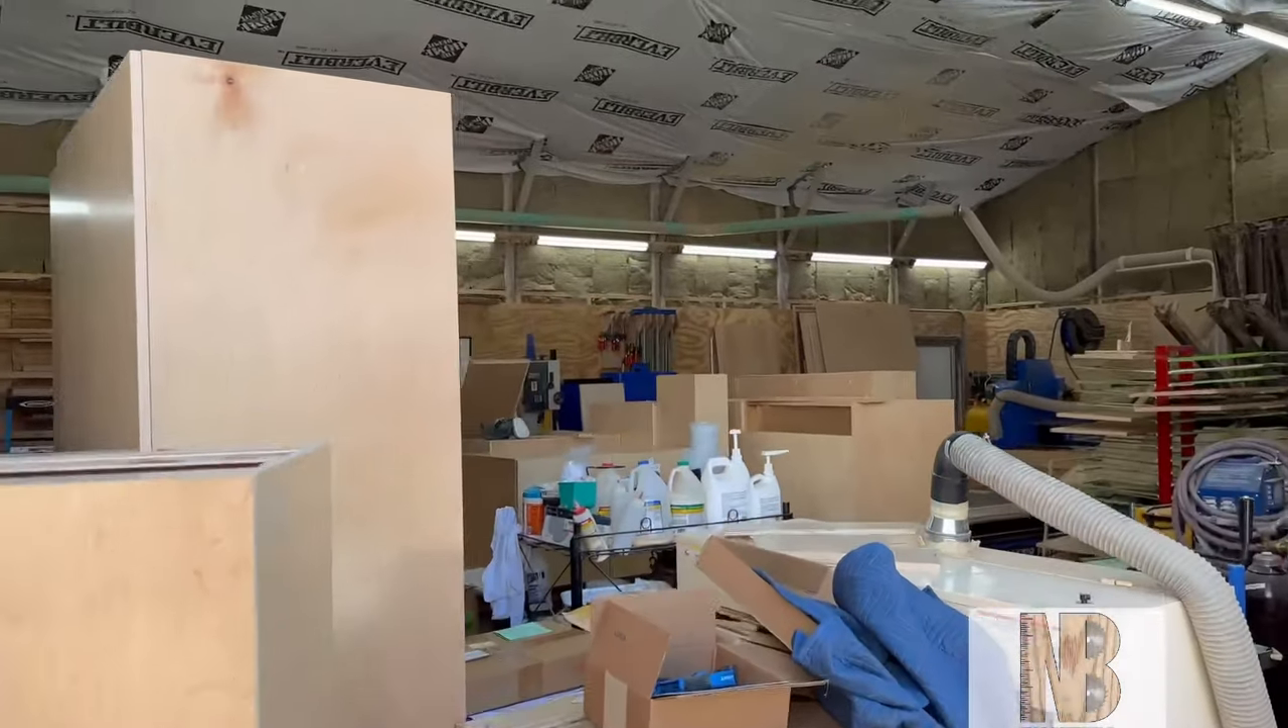Cabinets are all assembled, put together.